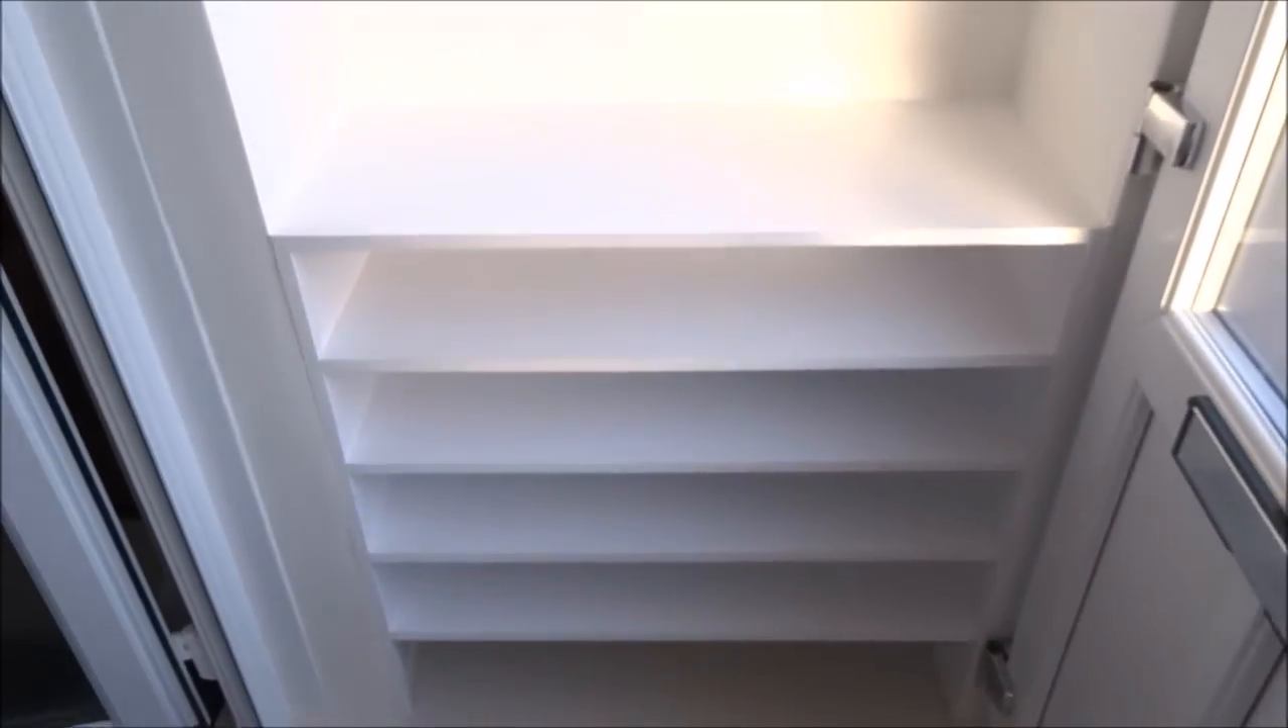Okay okay so here we have the finished porch area now I've fitted some shelves so we've got shoe storage.